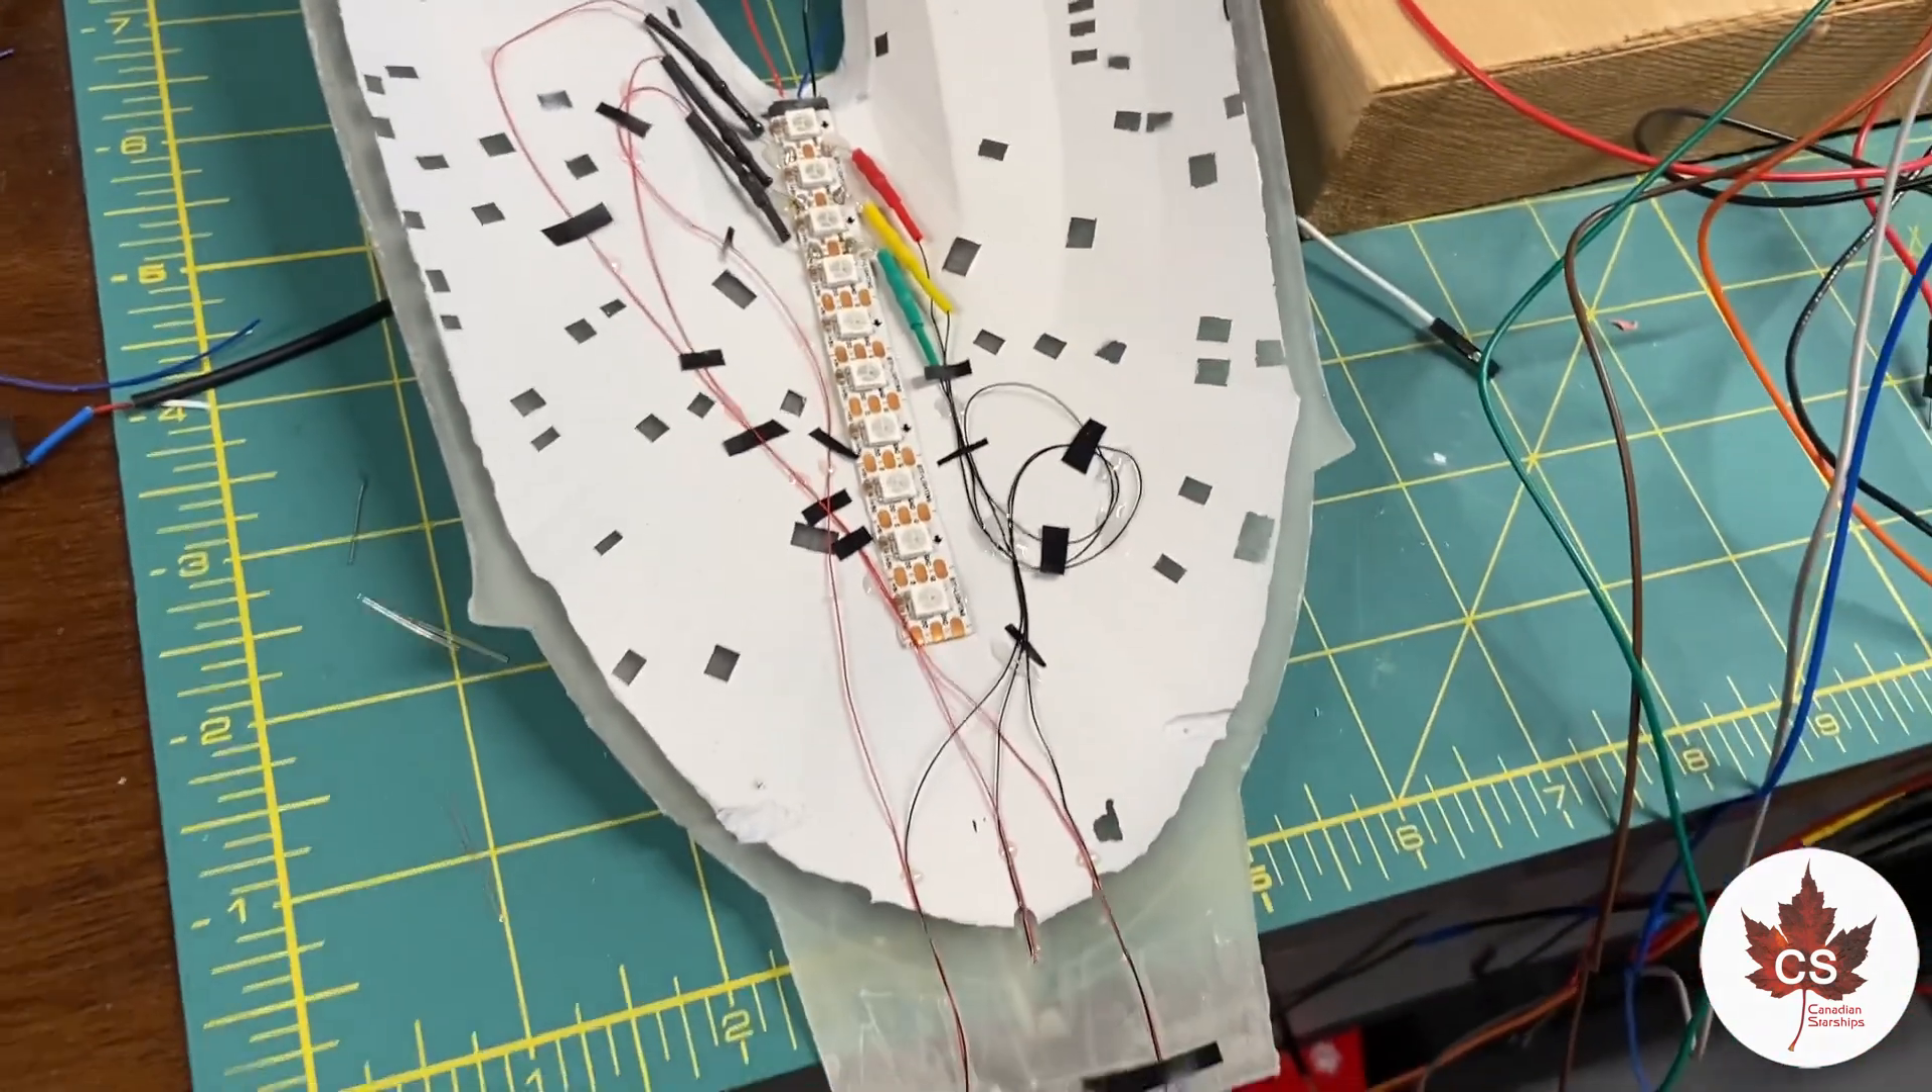All of the wires that I can get consolidated and kind of buckled down have been.